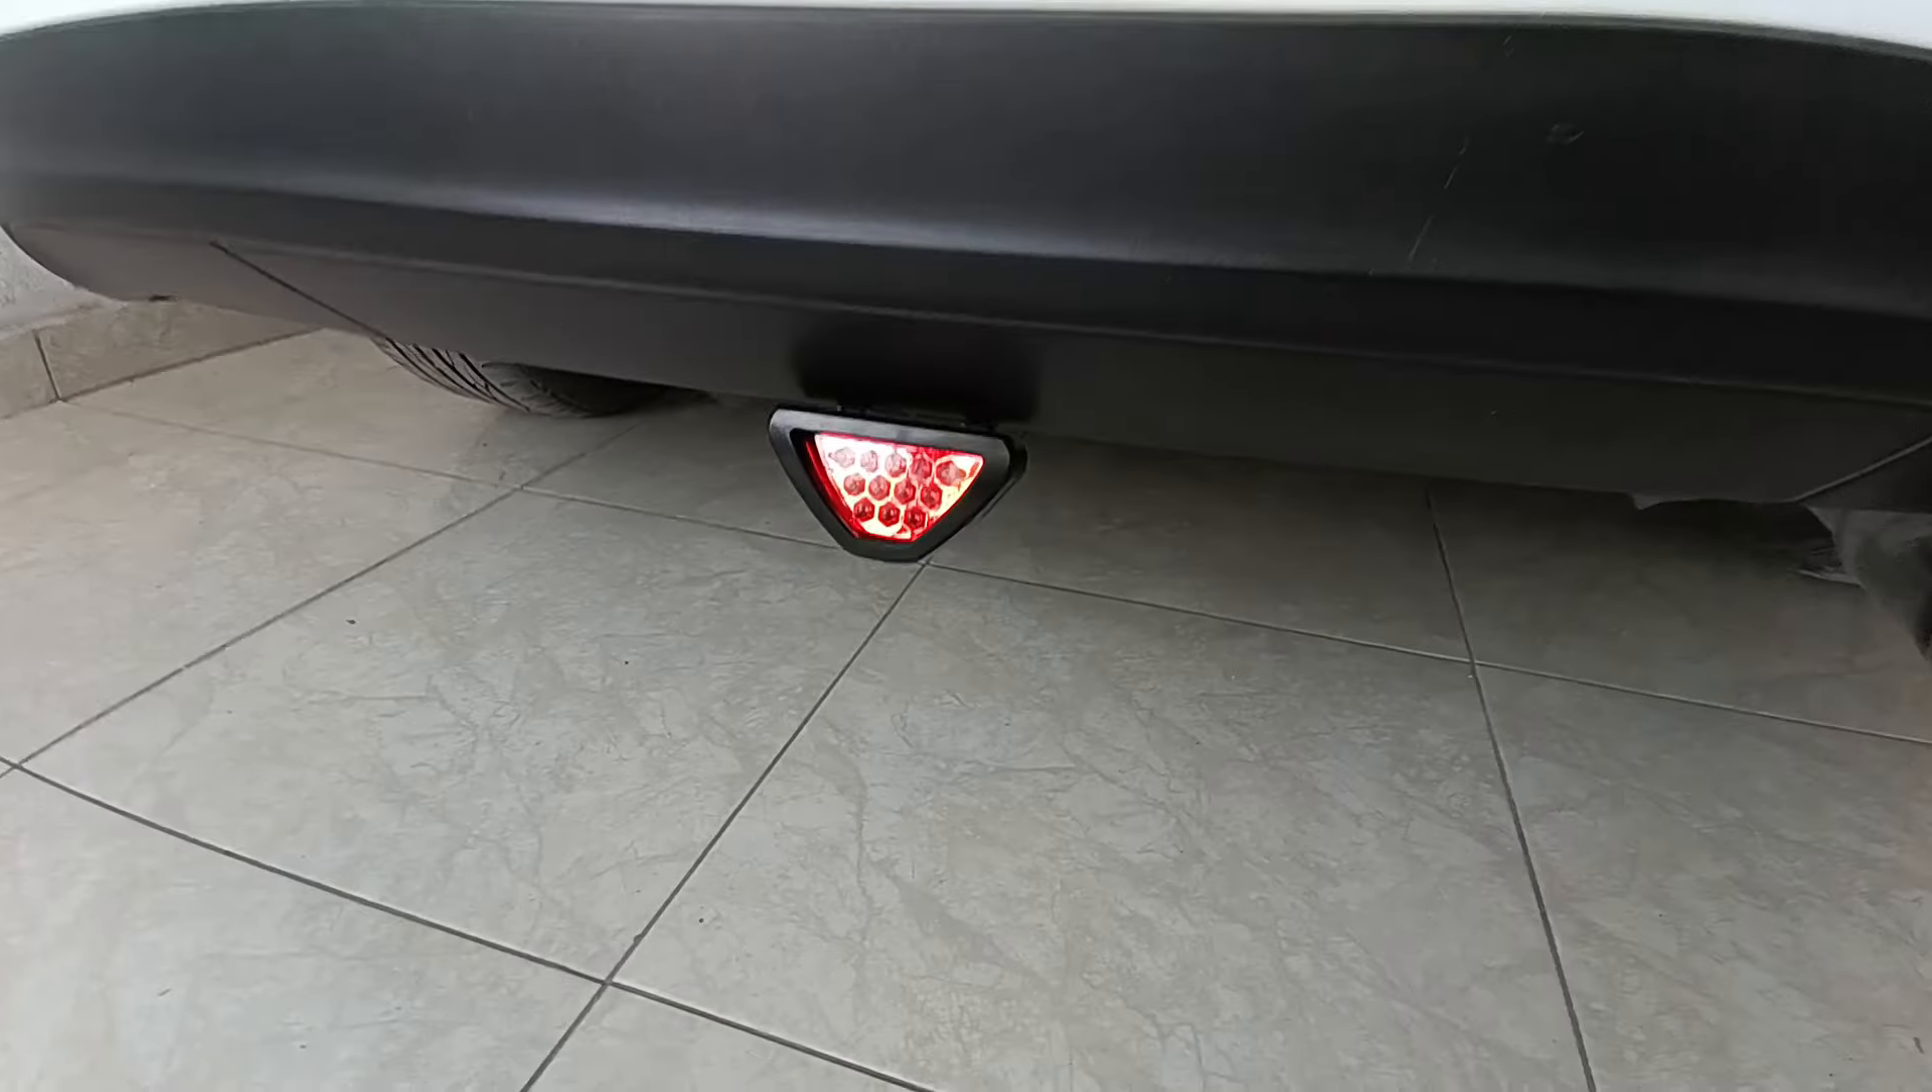Finalmente quedó instalada La luz de stop Estroboscópica Tipo Fórmula 1.